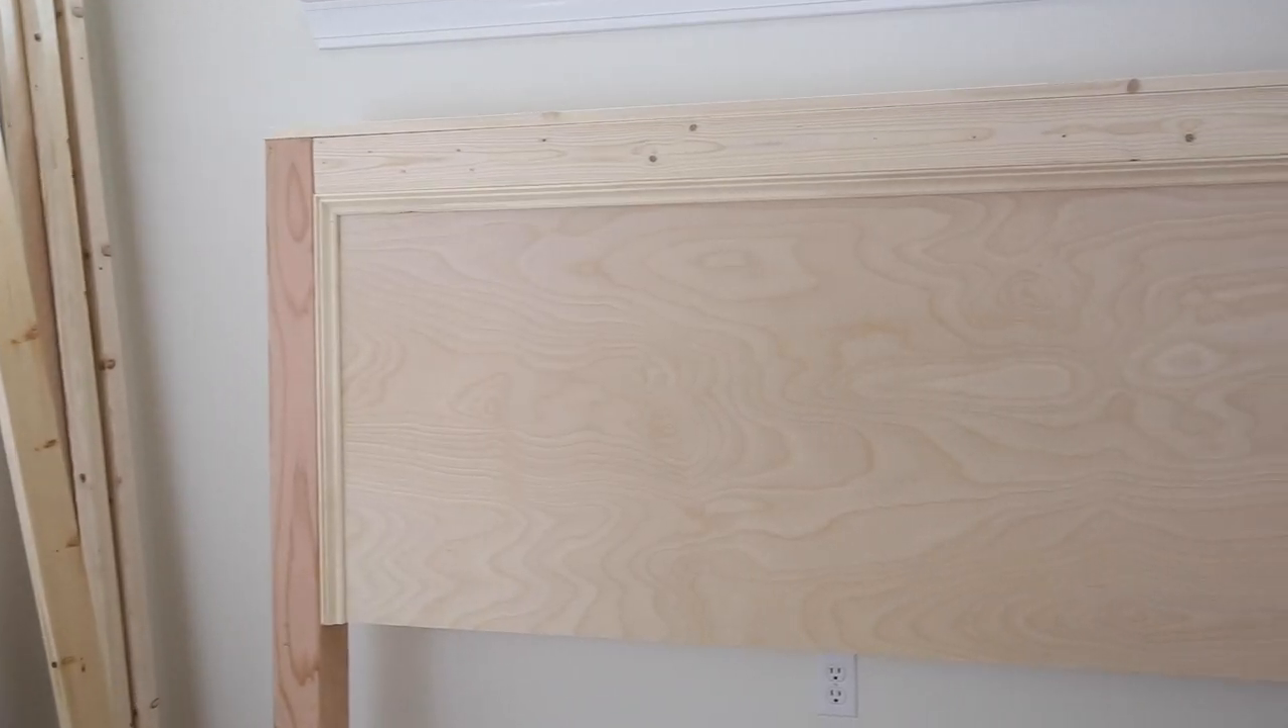Now your headboard is built.